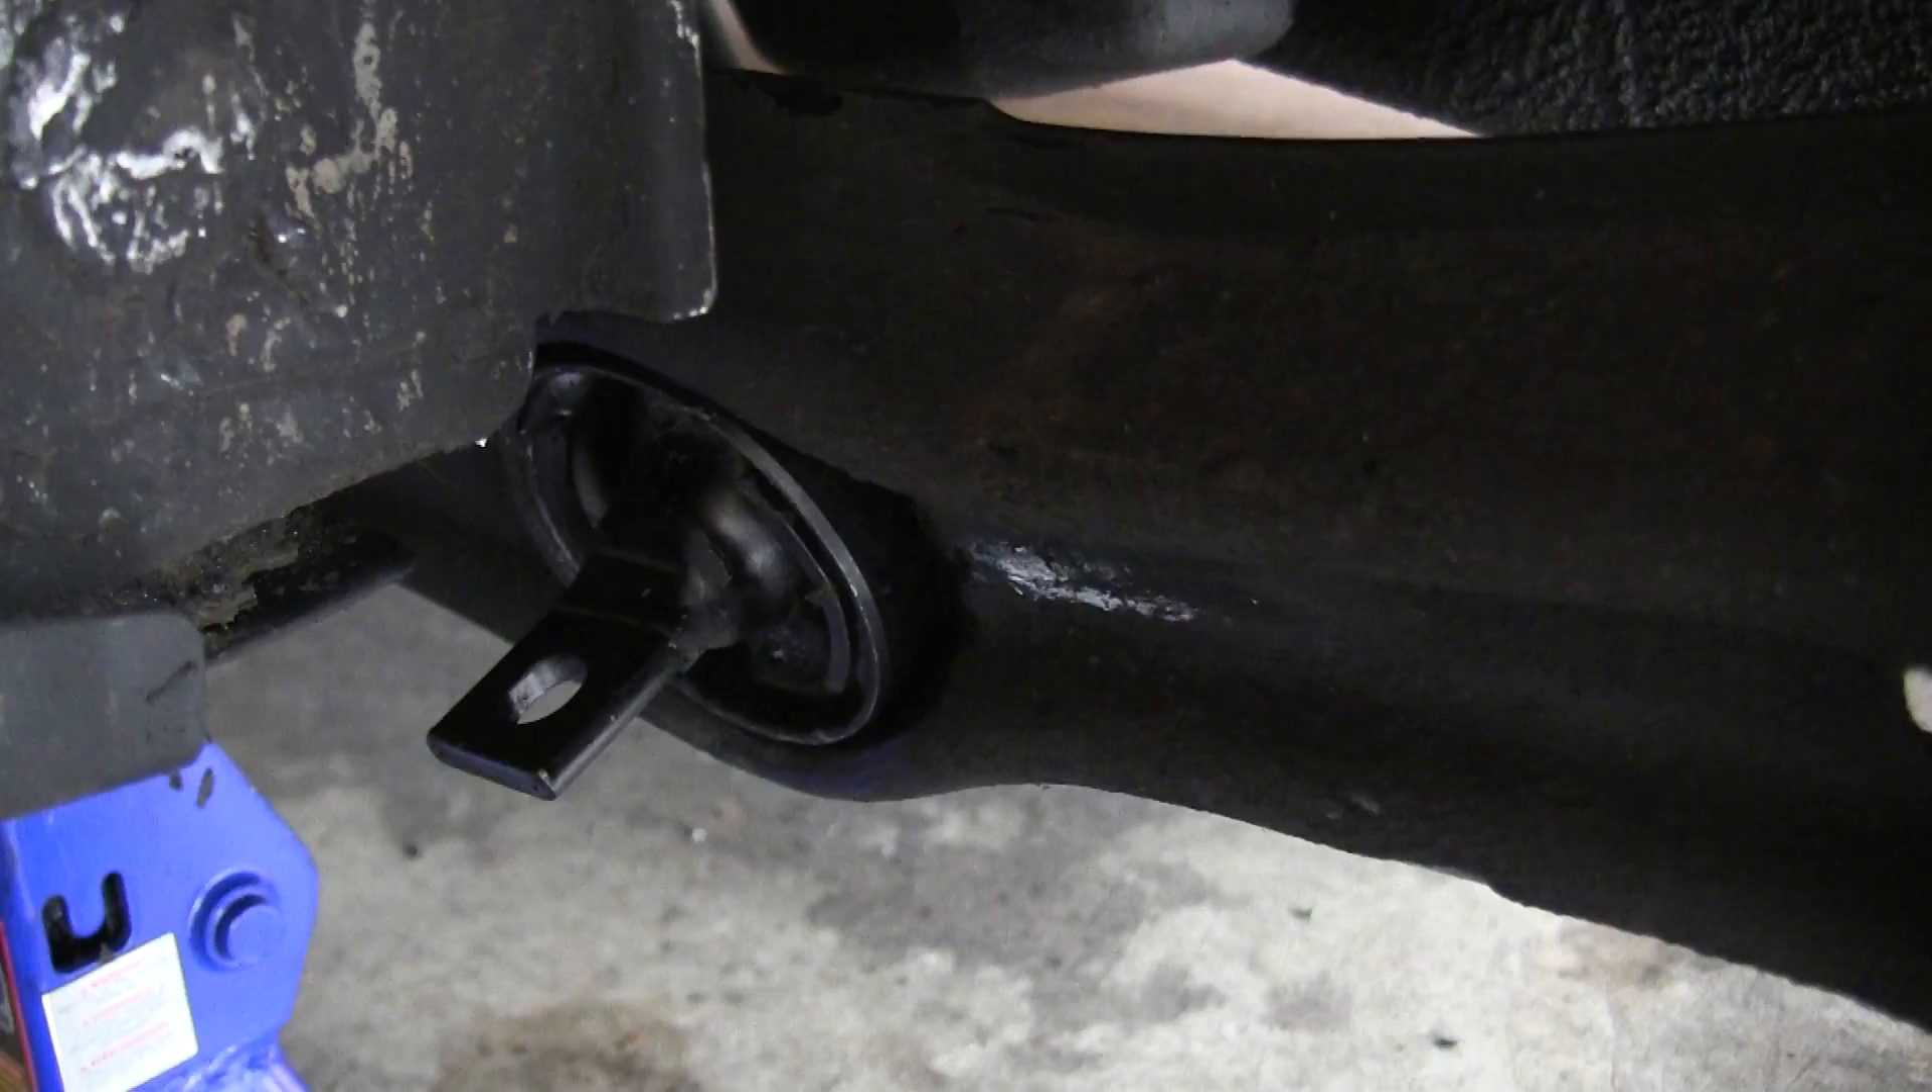Okay so we've got the trailing arm bushing installed all we need to do now is put everything back together so we're just going to put all the bolts back.